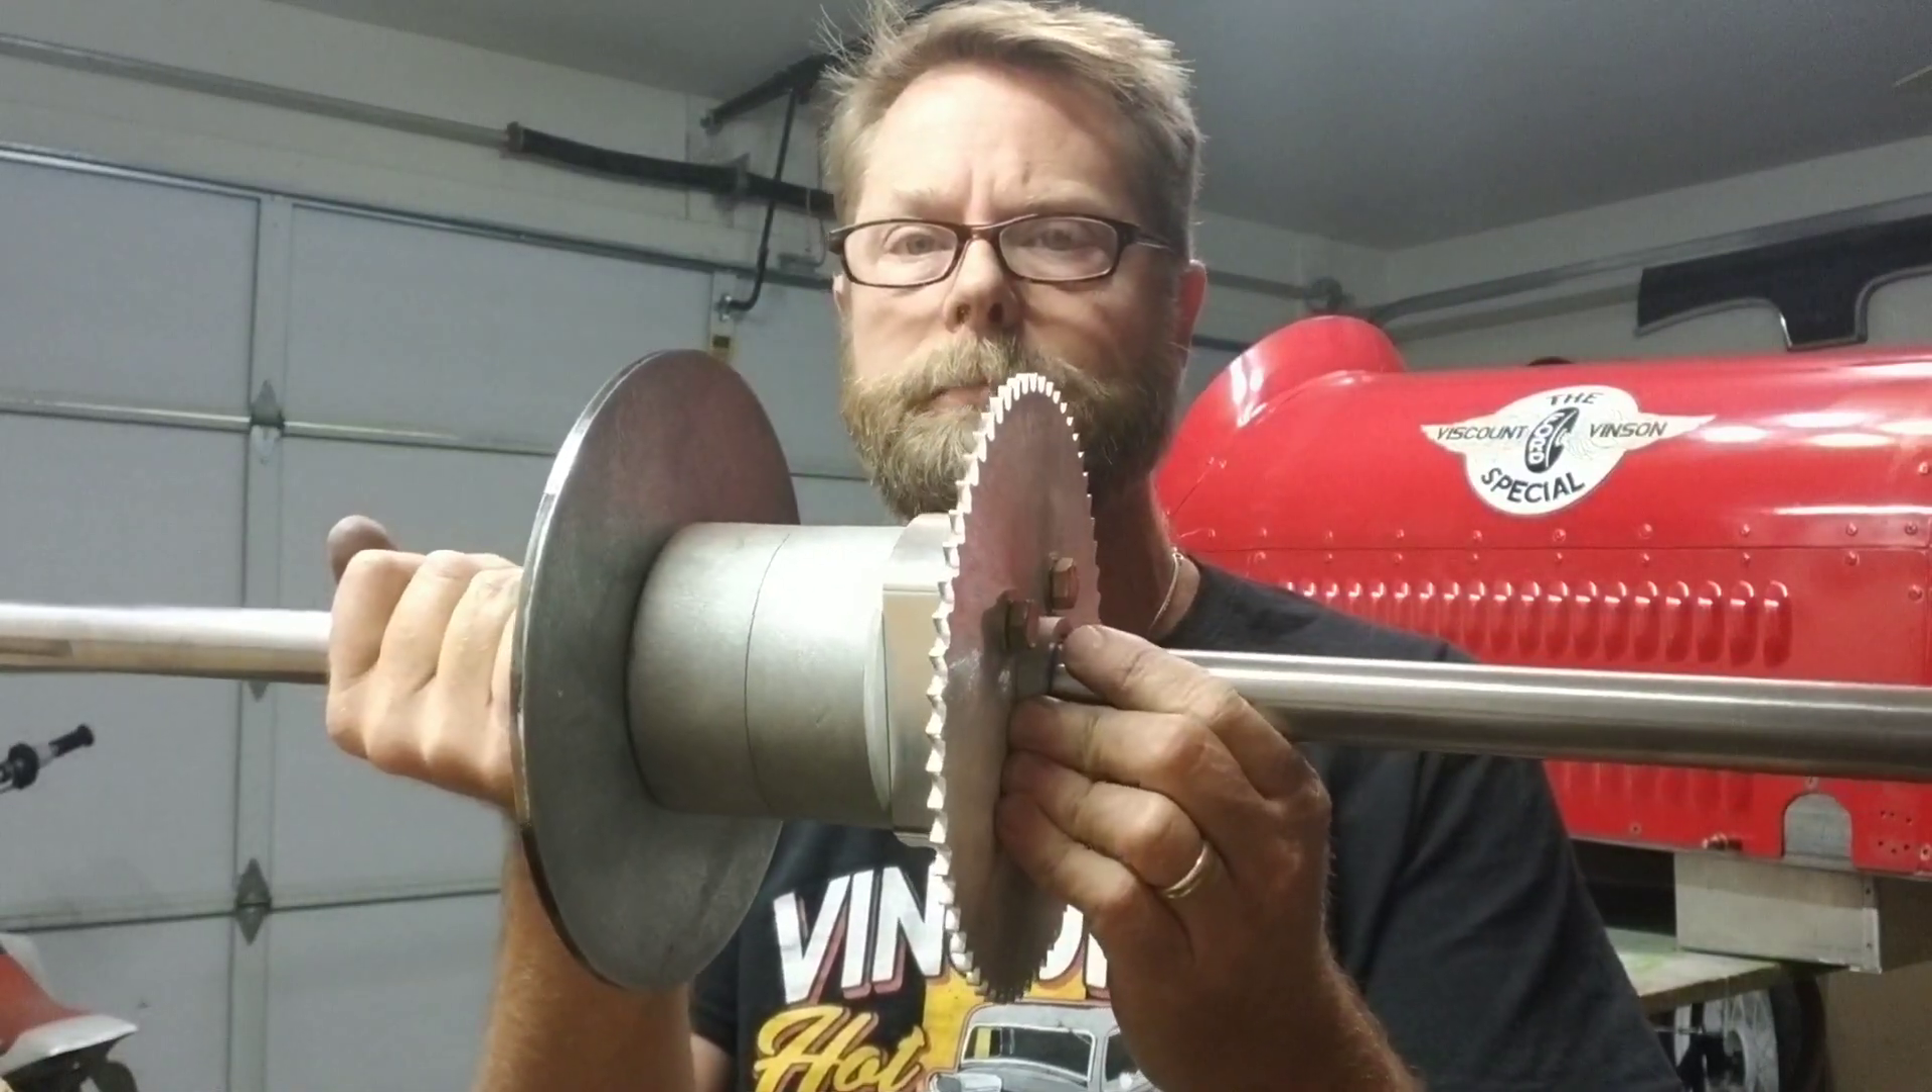Okay, so I got the sprocket and the disc brake installed.